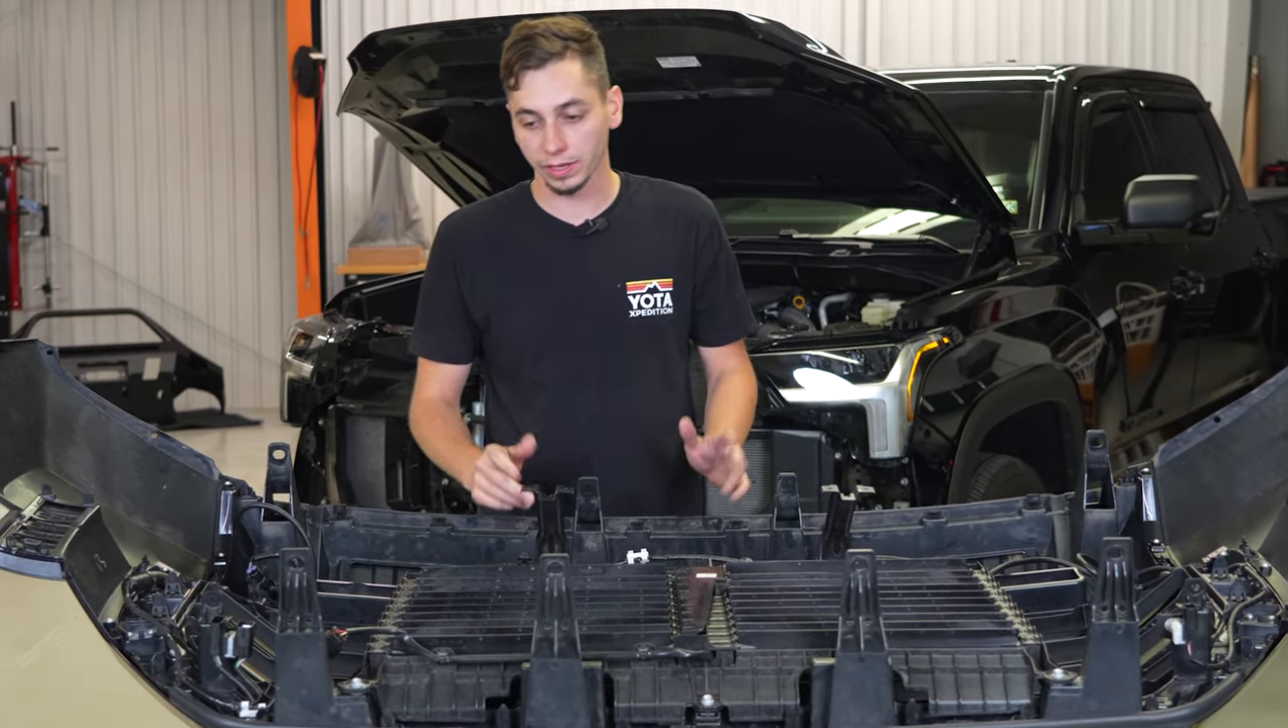So with the bumper off, we have it up on a stand here.